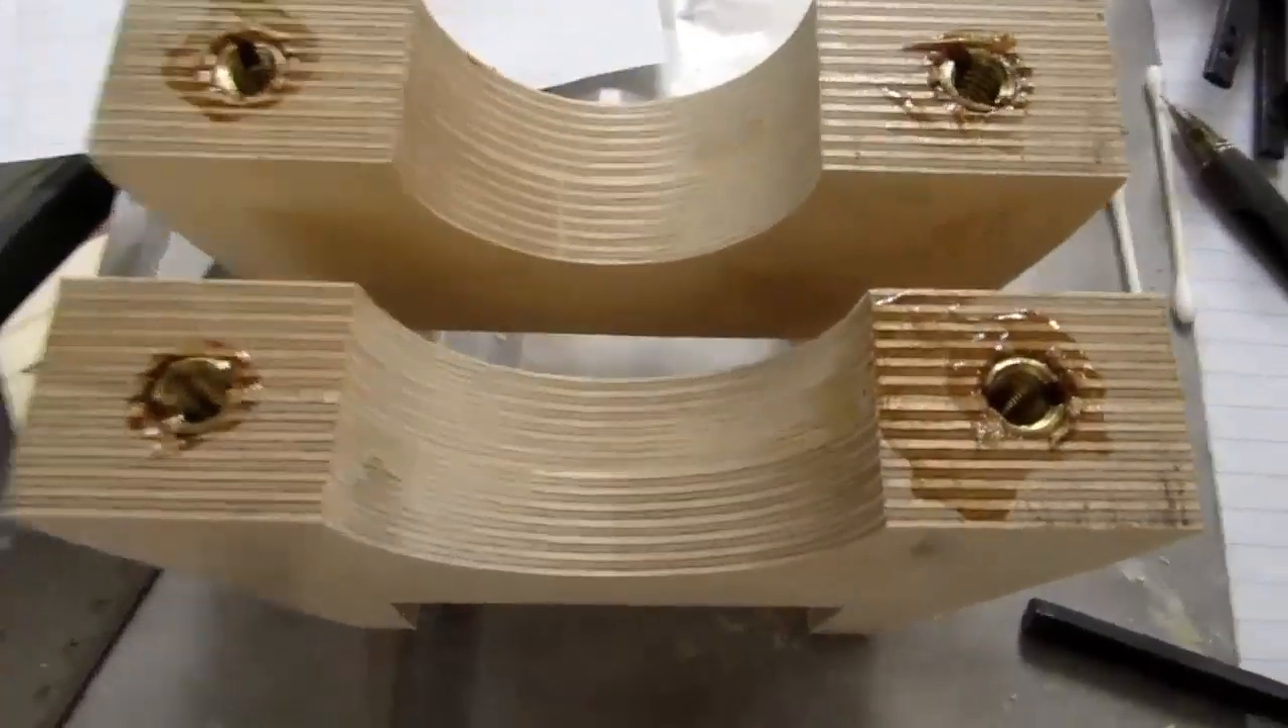So there are the inserts put in with epoxy.